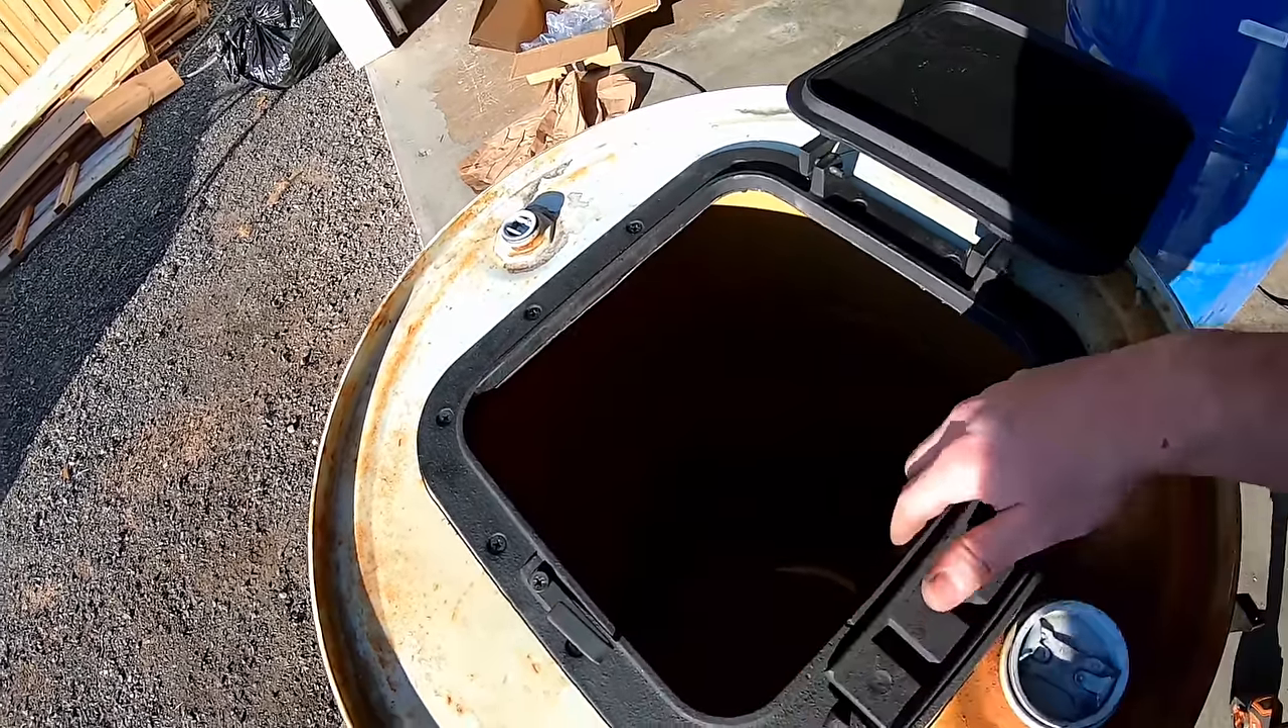The door is done It's all bolted in.